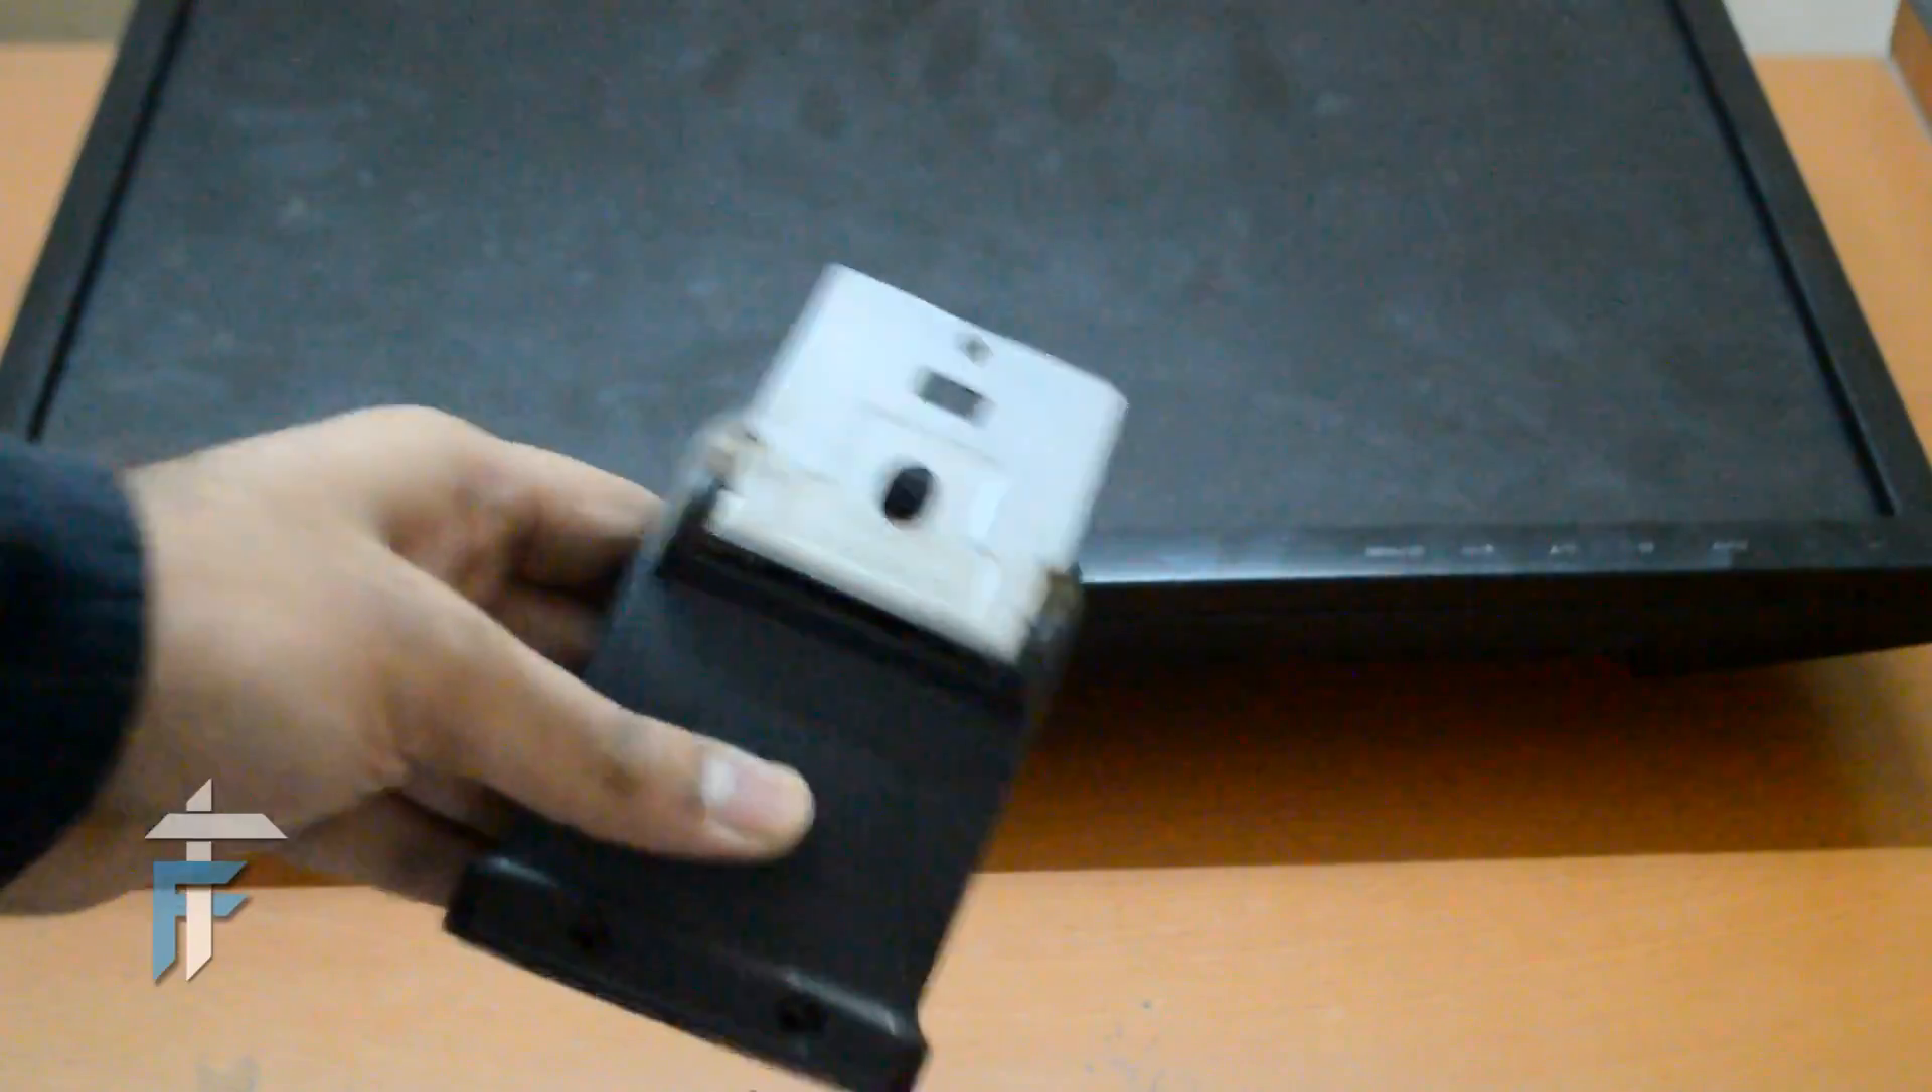So as you can see I have removed the stand.